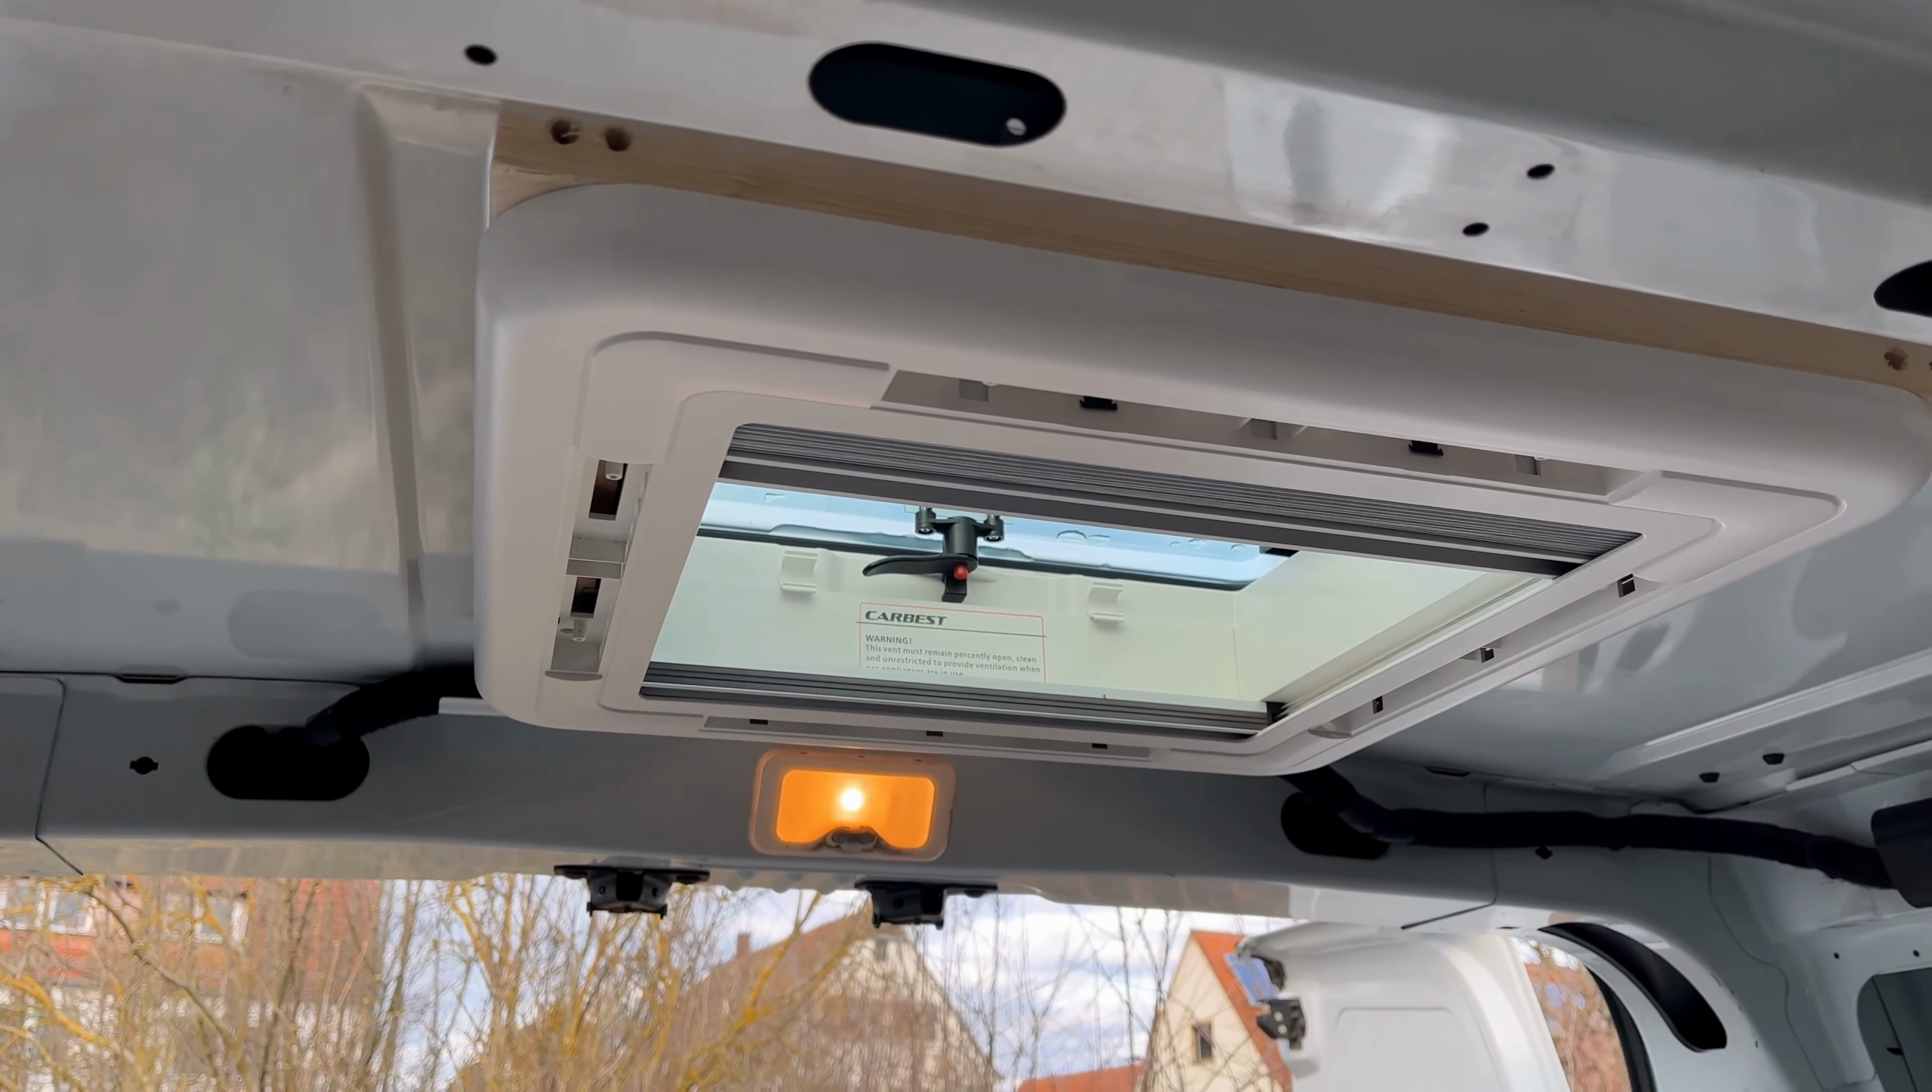Dann haben wir hier hinten noch unser Dachfenster eingebaut.